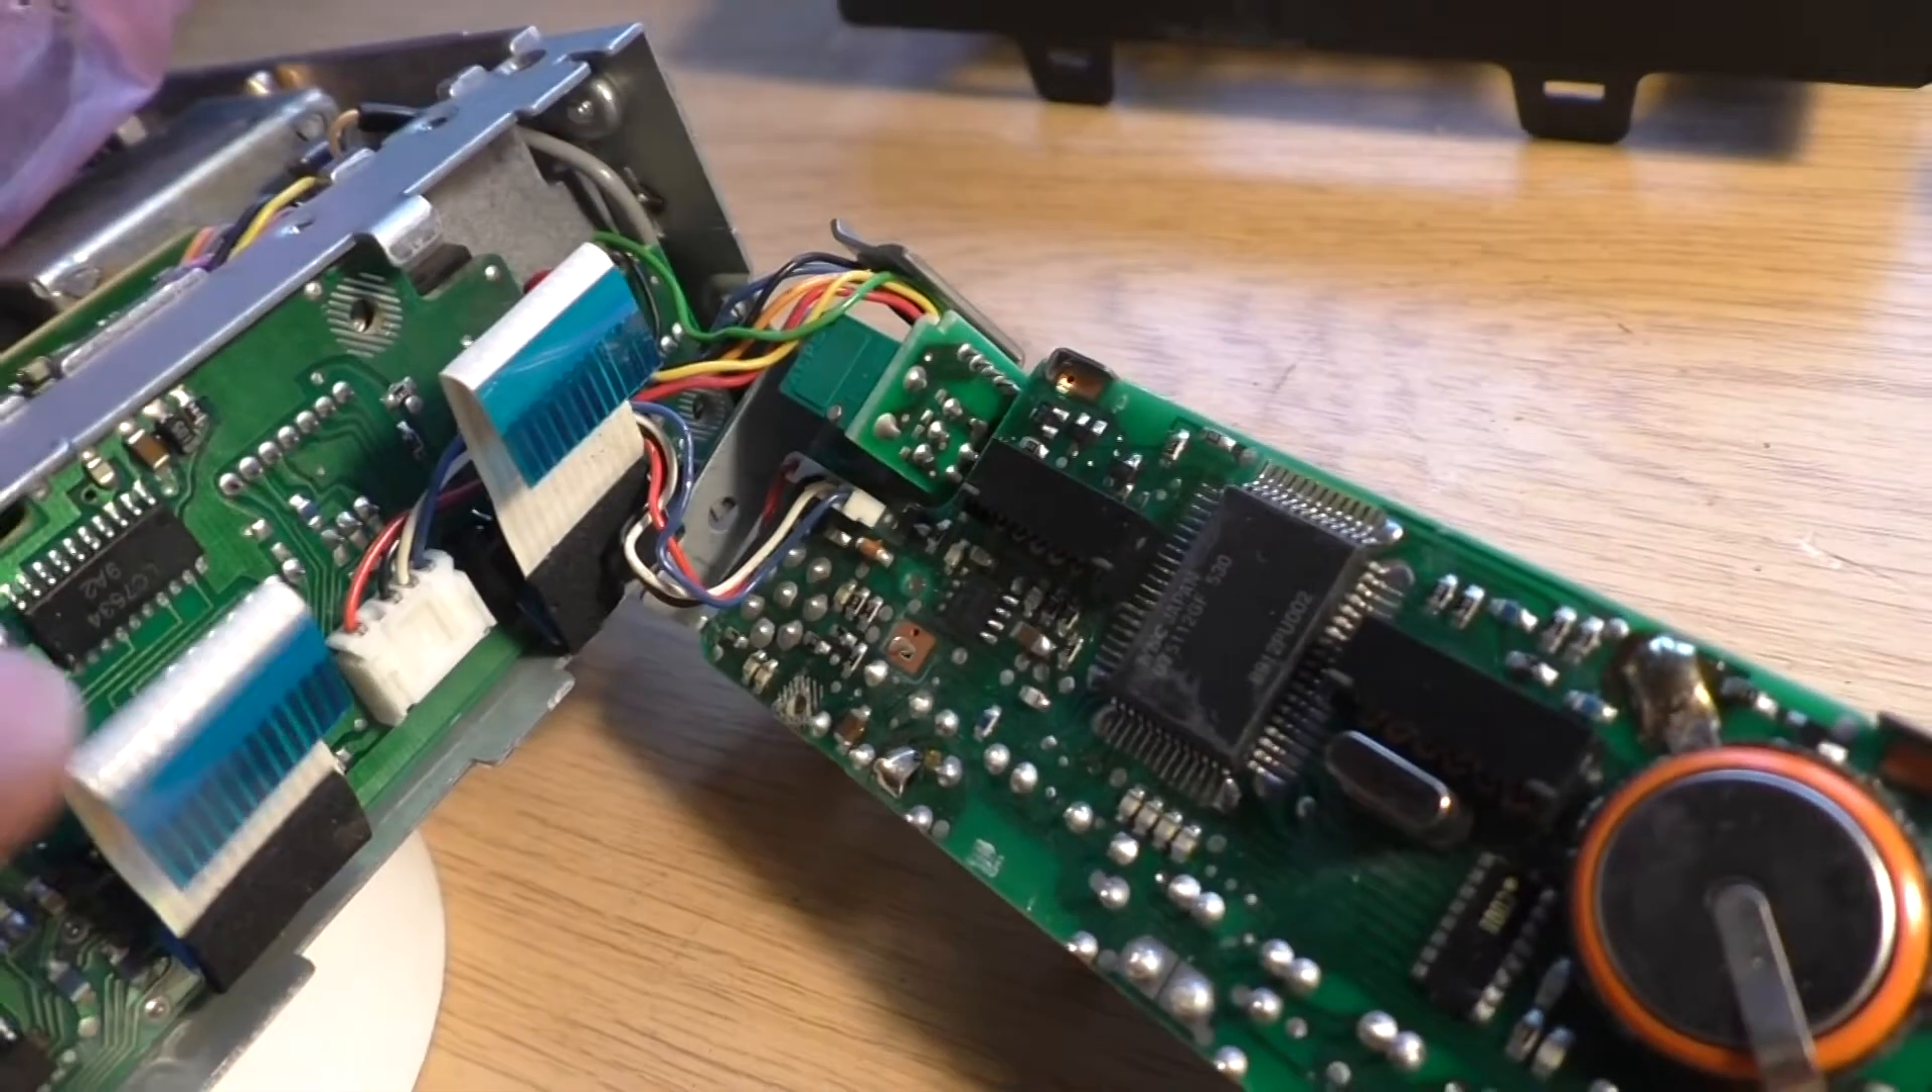Yeah i've lifted the board away and just carefully disconnecting these ribbons um which has given me better access now to the battery and also these these six or five pins whatever it is six of the encoder.